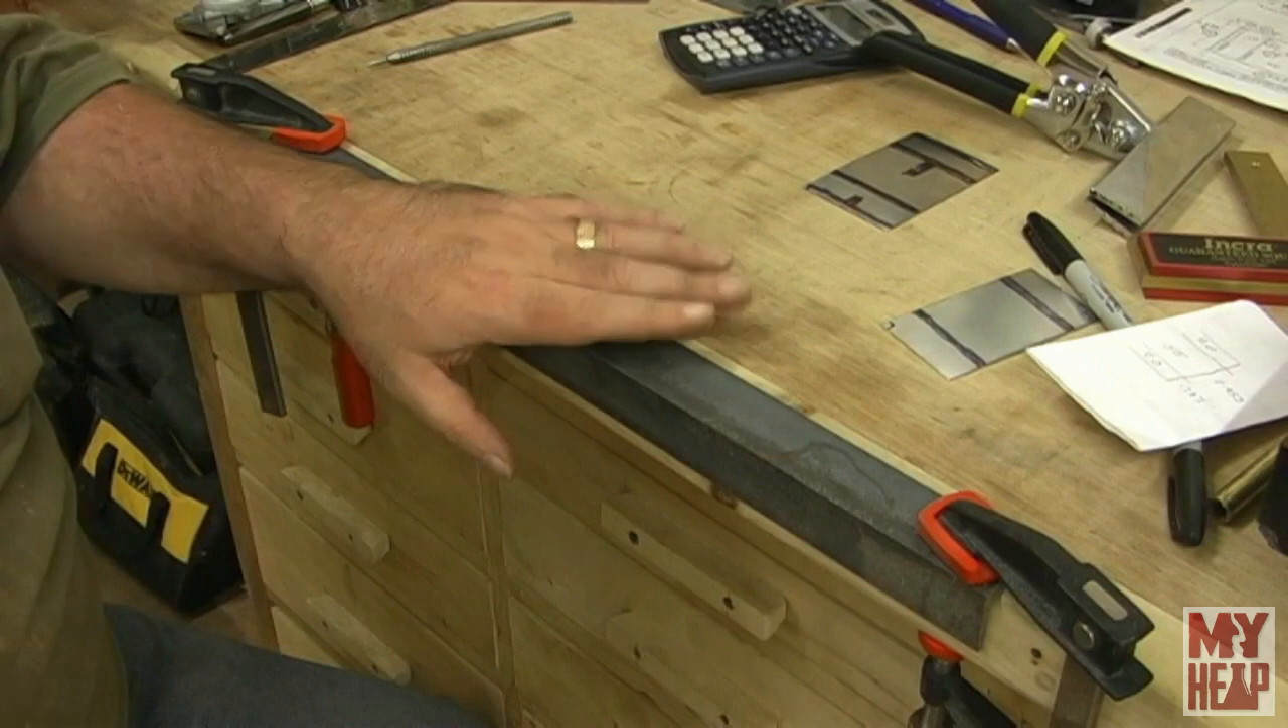Okay so I've clamped a piece of angle iron here on the front of the bench give me a hard stop to bump these pliers up against when I go to to bend.